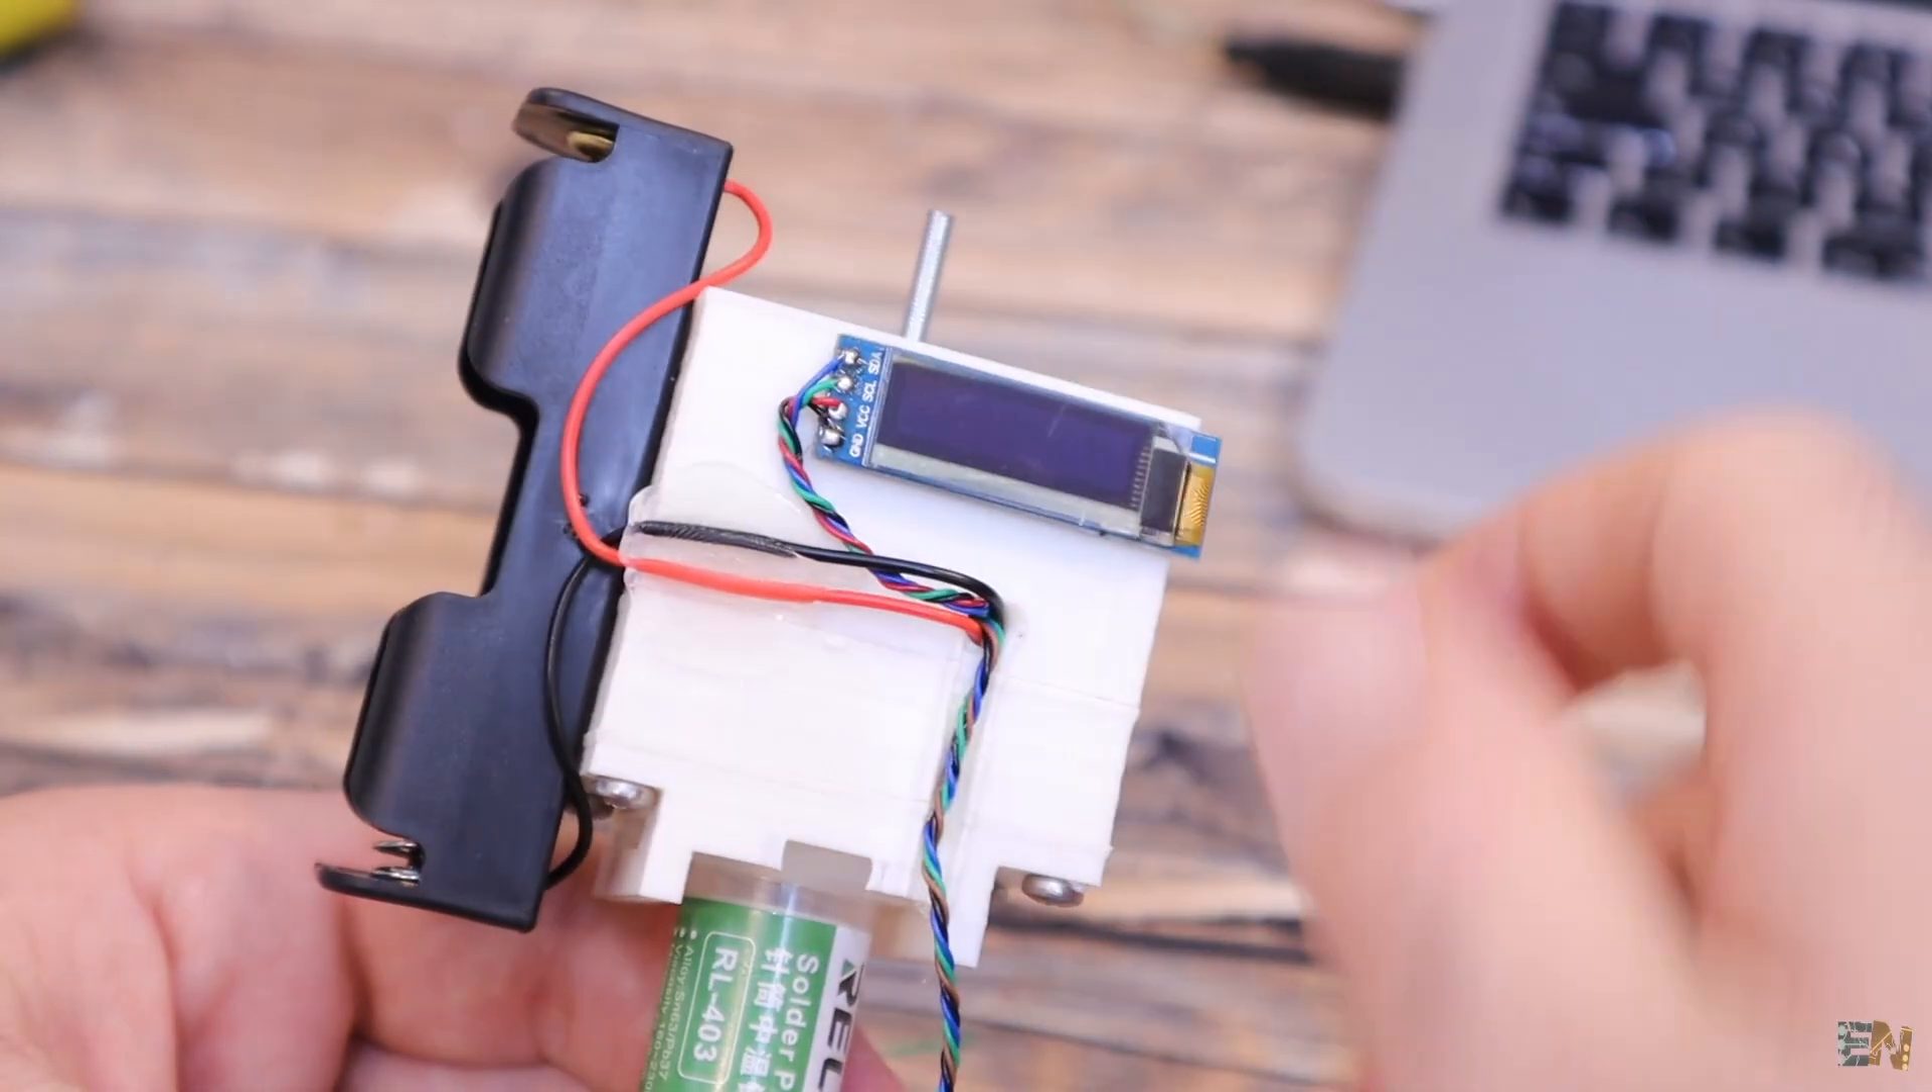I've also glued the OLED screen on the side and yes, I know this doesn't look that good so maybe I will change the case design in the future.